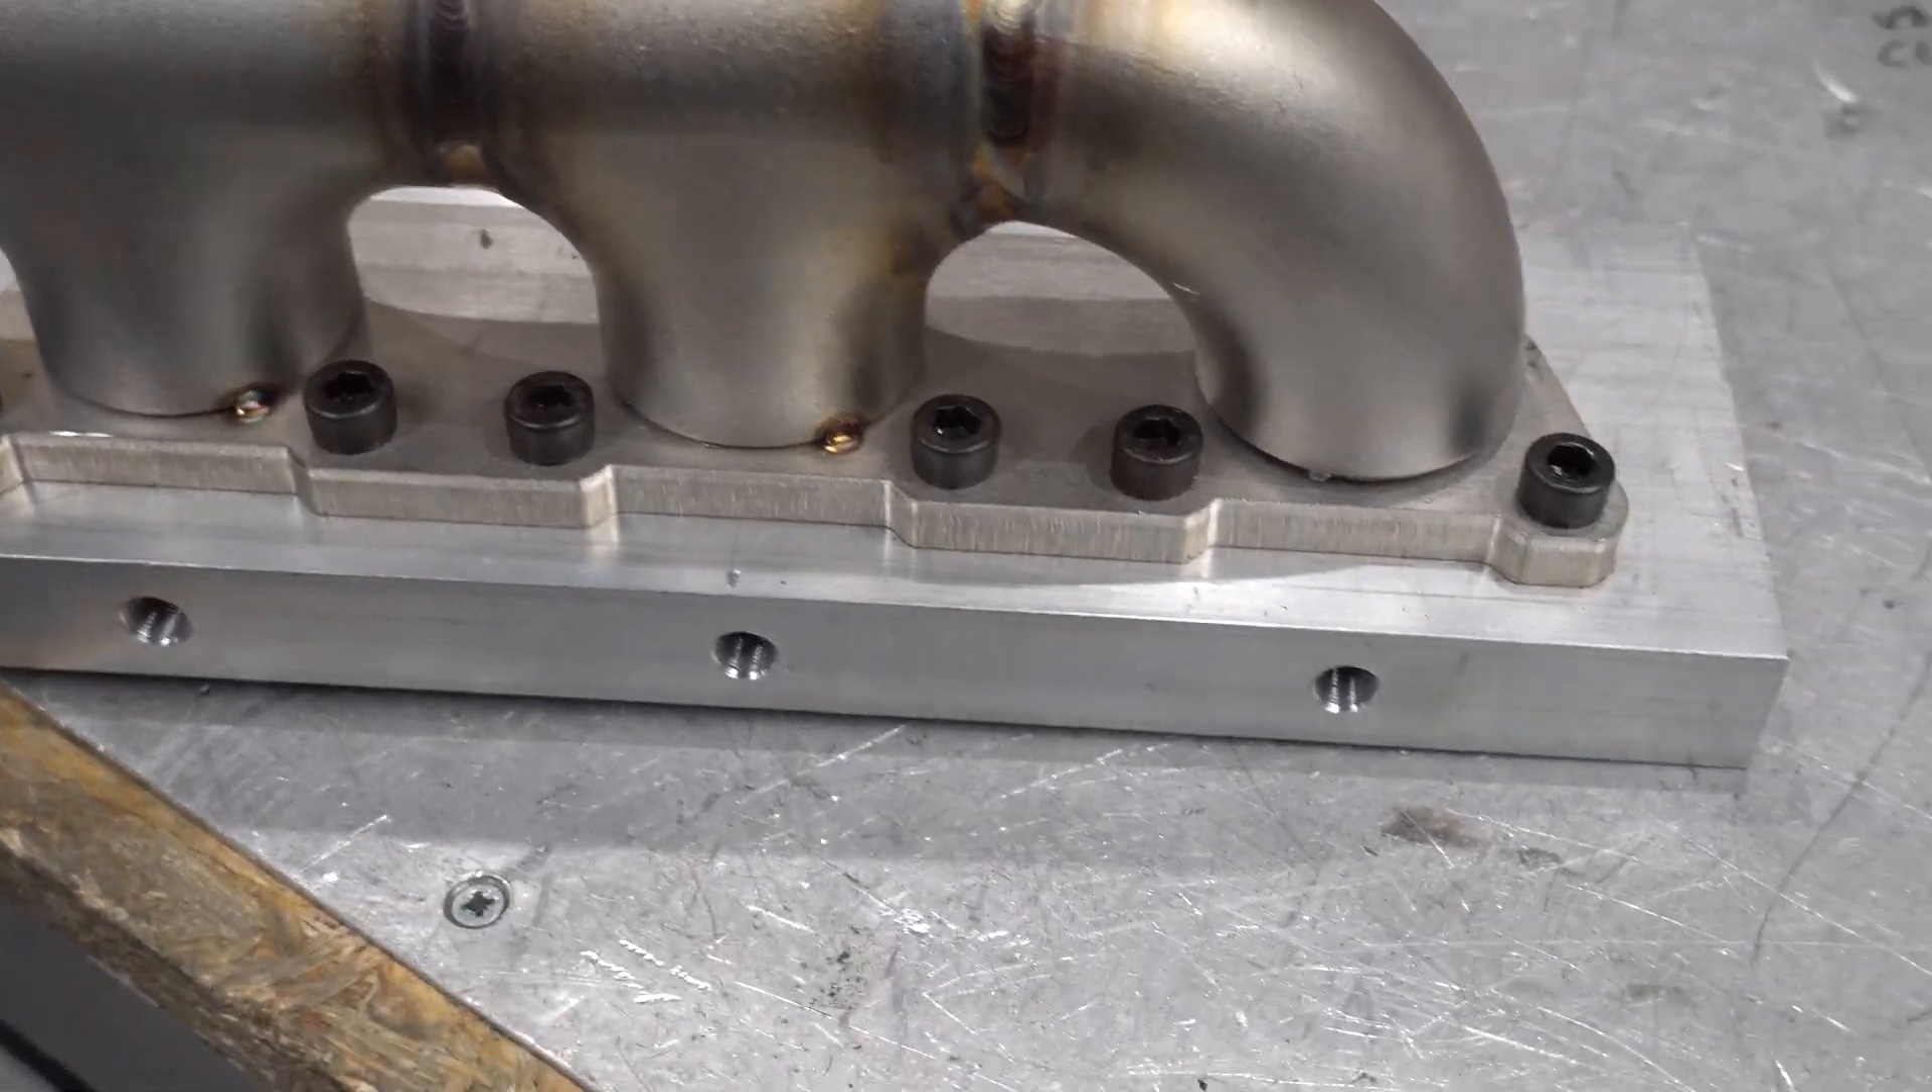So there's the chill block all done bolted down.